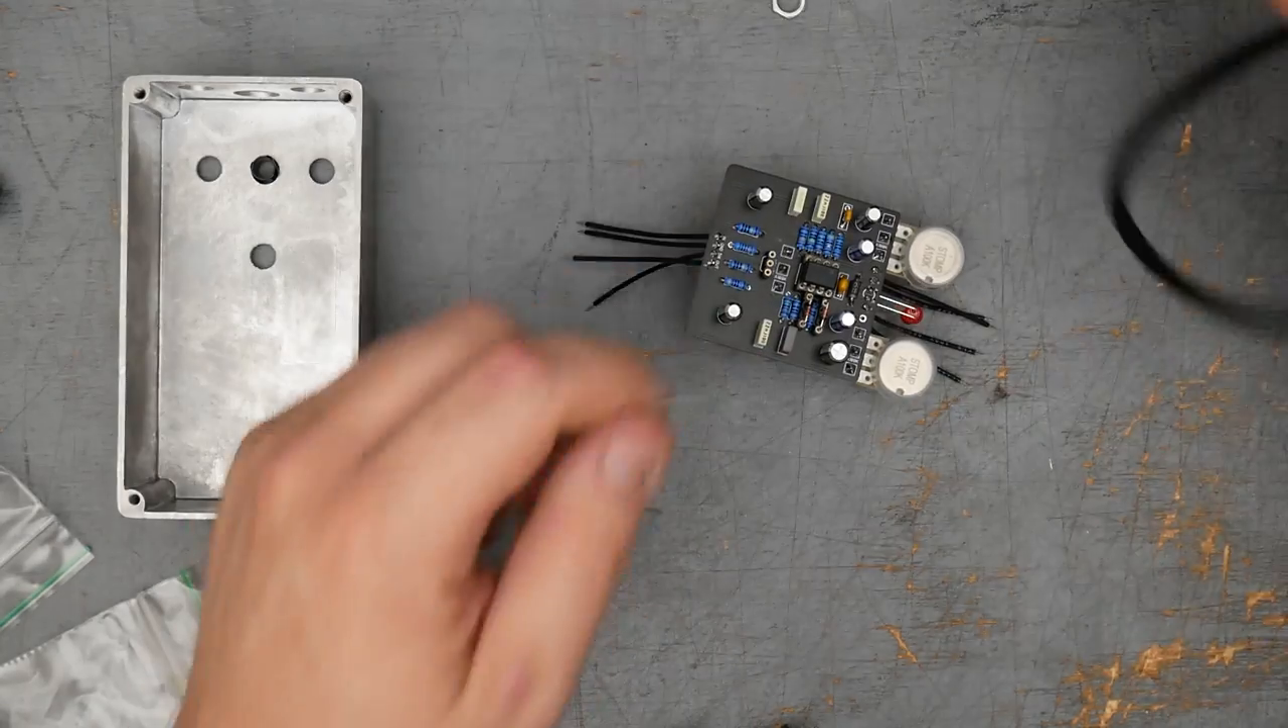All right, we got these hookup wires installed.